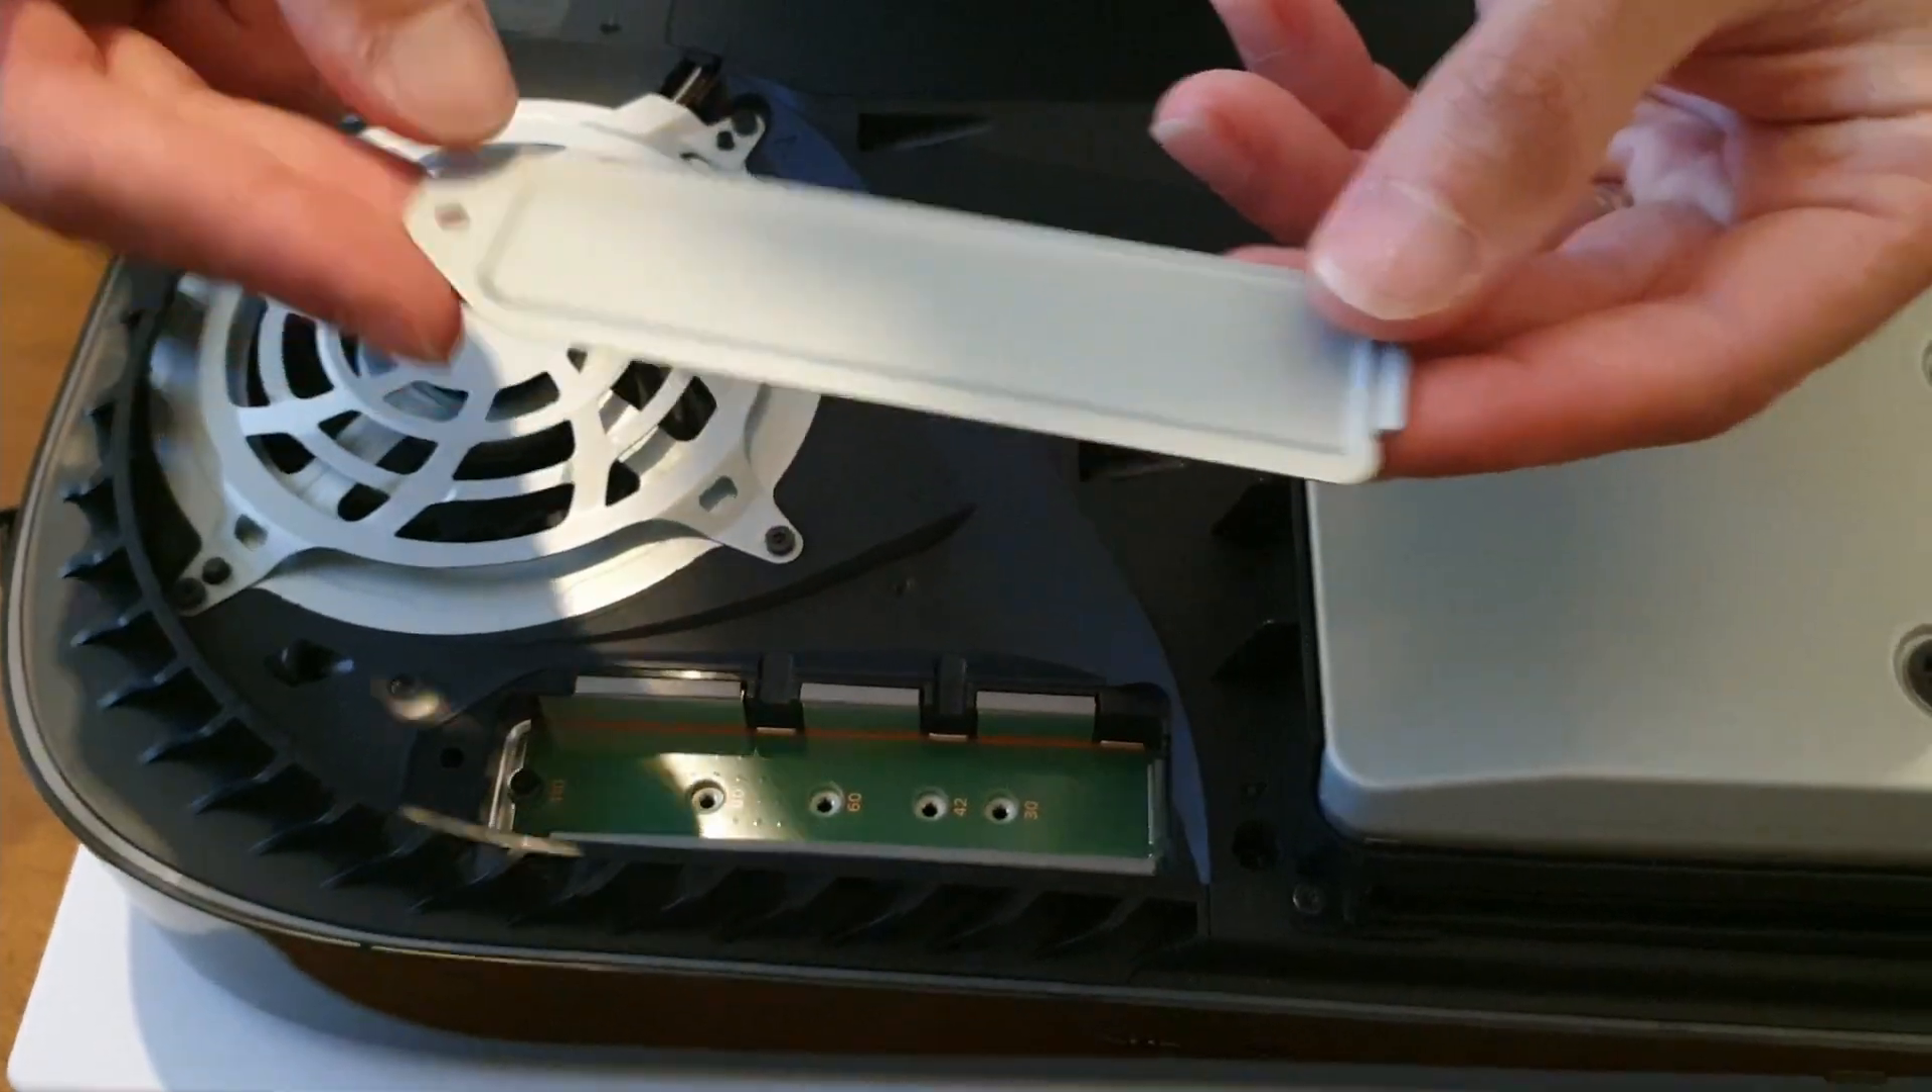Boom that's the top panel removed and now we've exposed the nvme gen 4 slot right there.